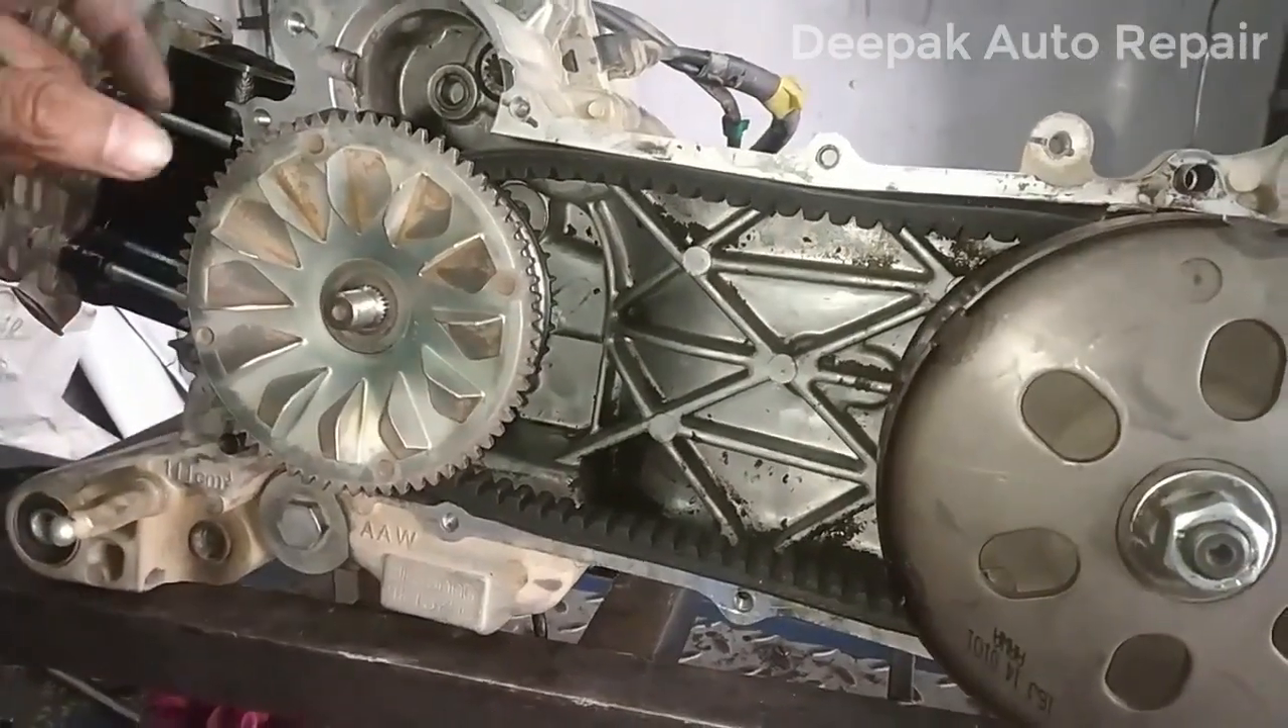वेरियेटर फेन को हमने यहां पर लगा दिया है।